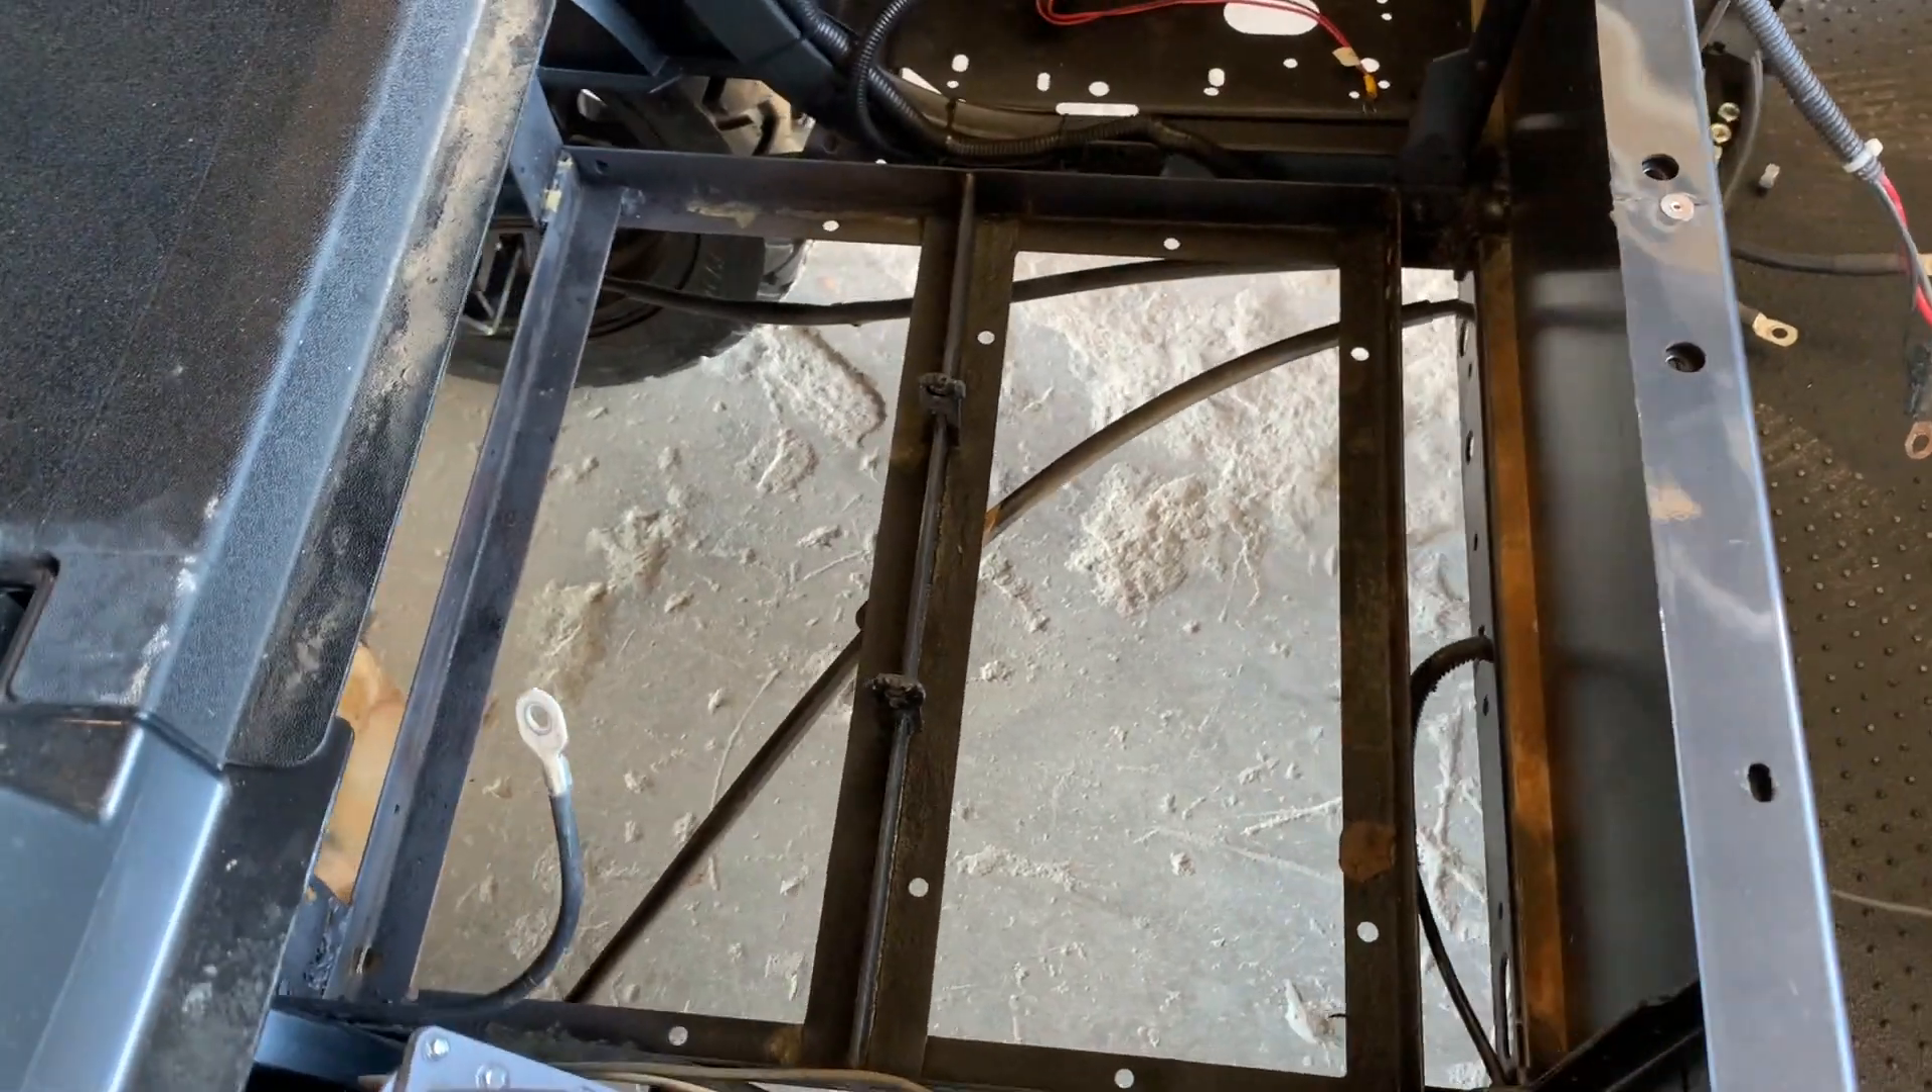So as you can see, I've already removed the batteries out of this one.